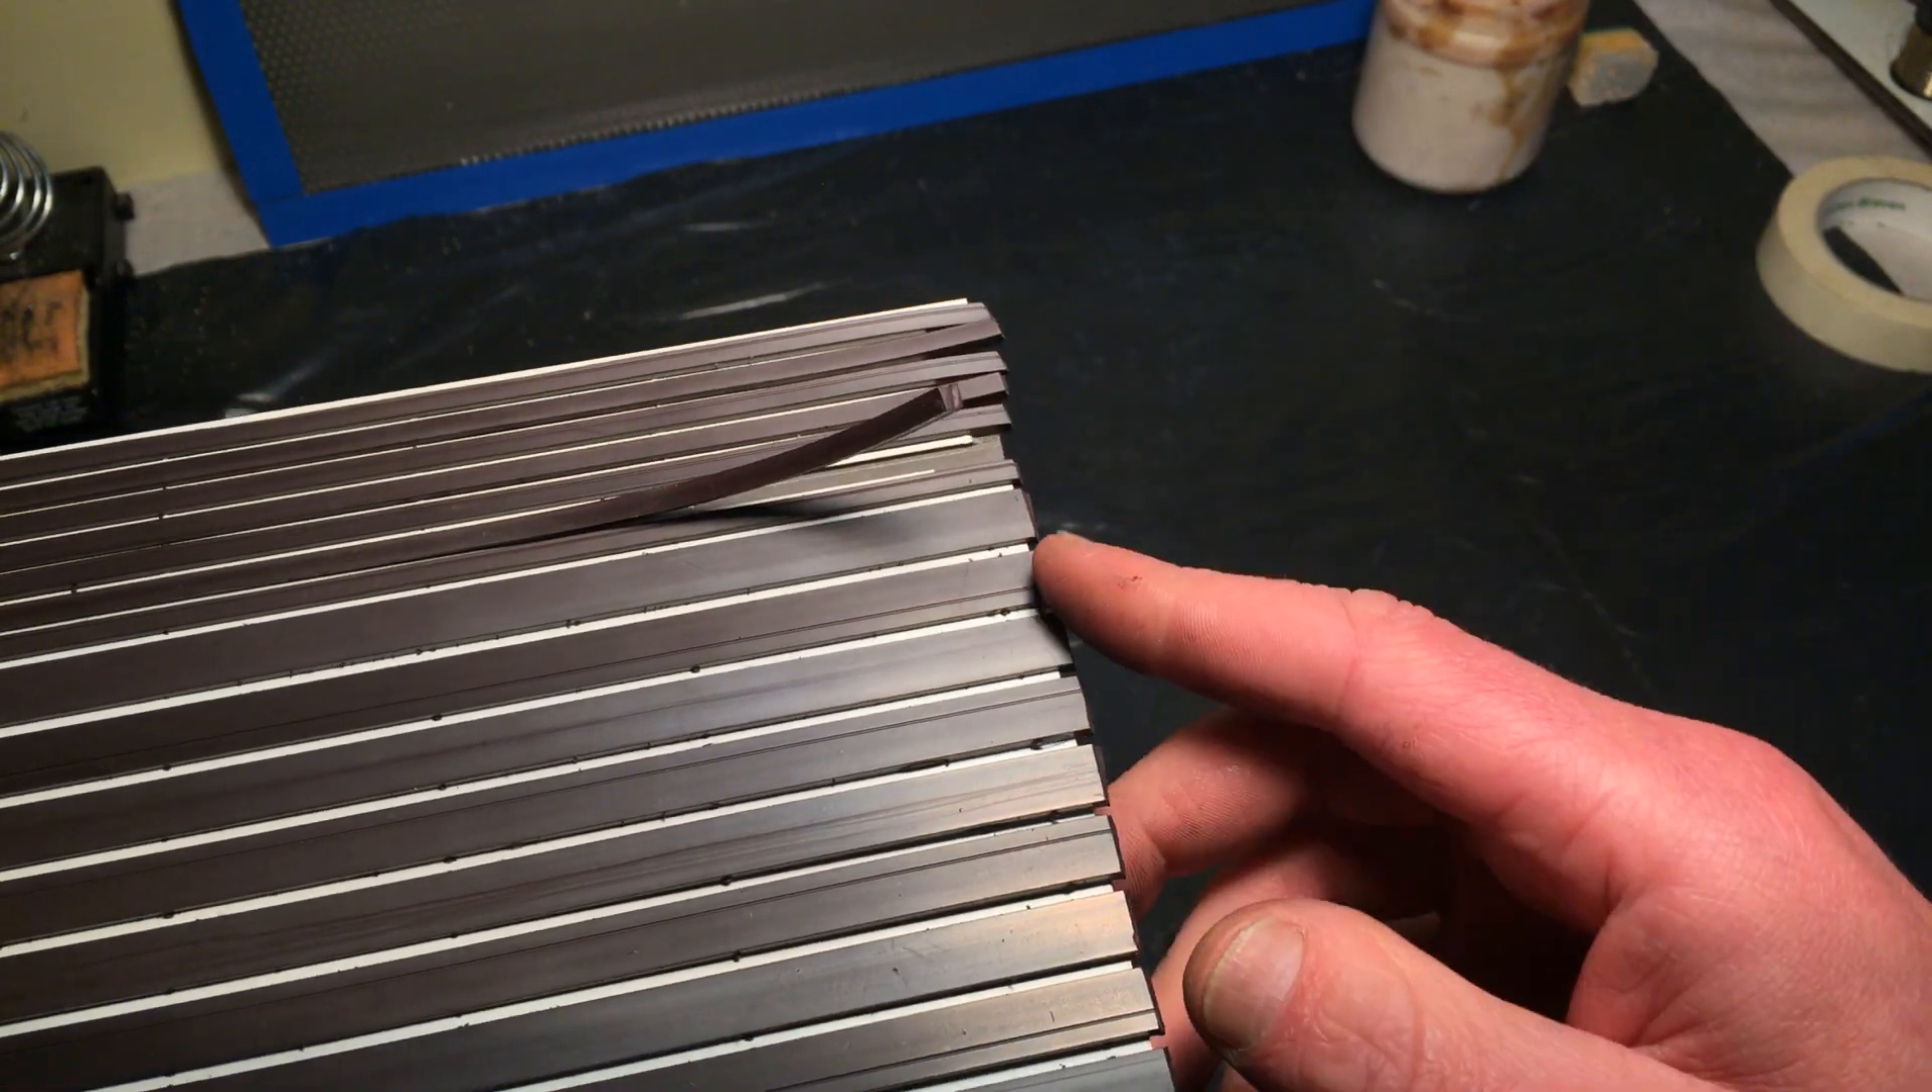And it's not sitting very nicely here. It's because I broke some of the, of these ridges.